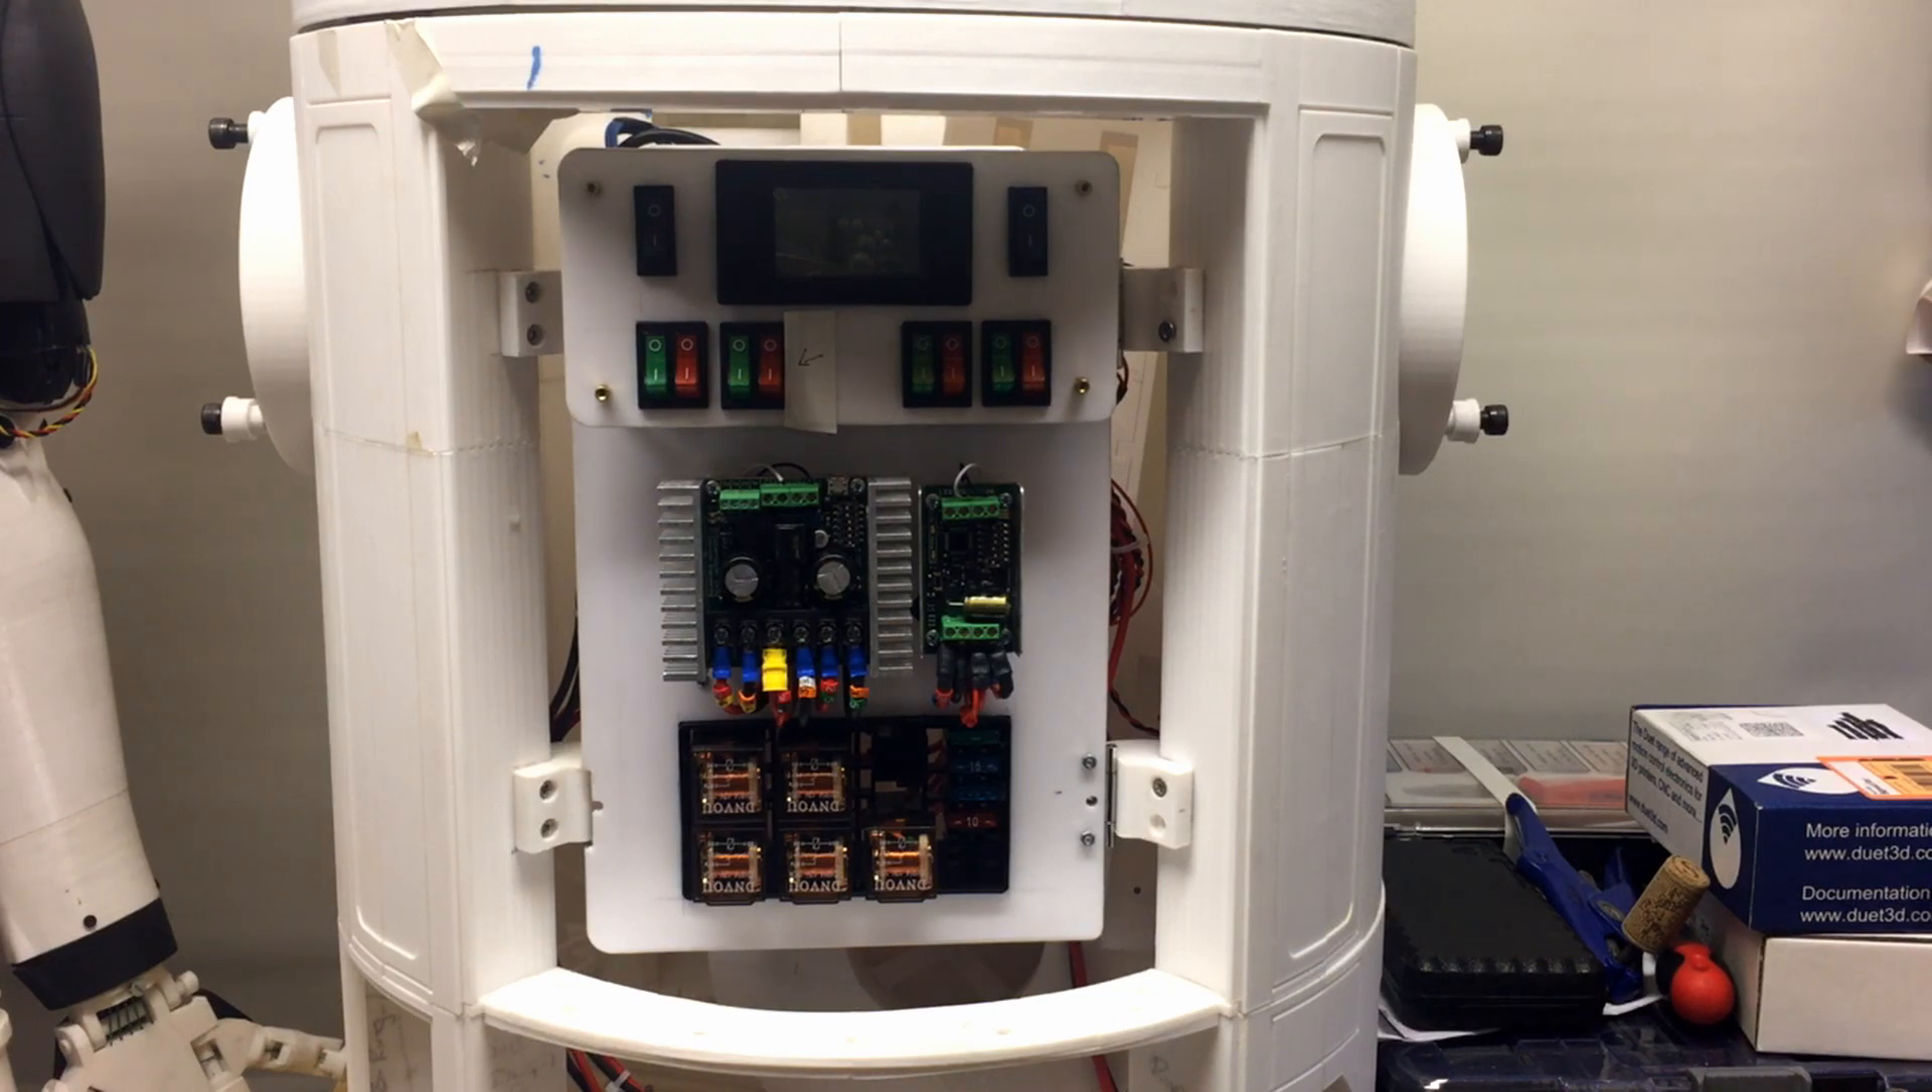Okay here so uh it's here's the board mounted in the back of the uh r2d2.